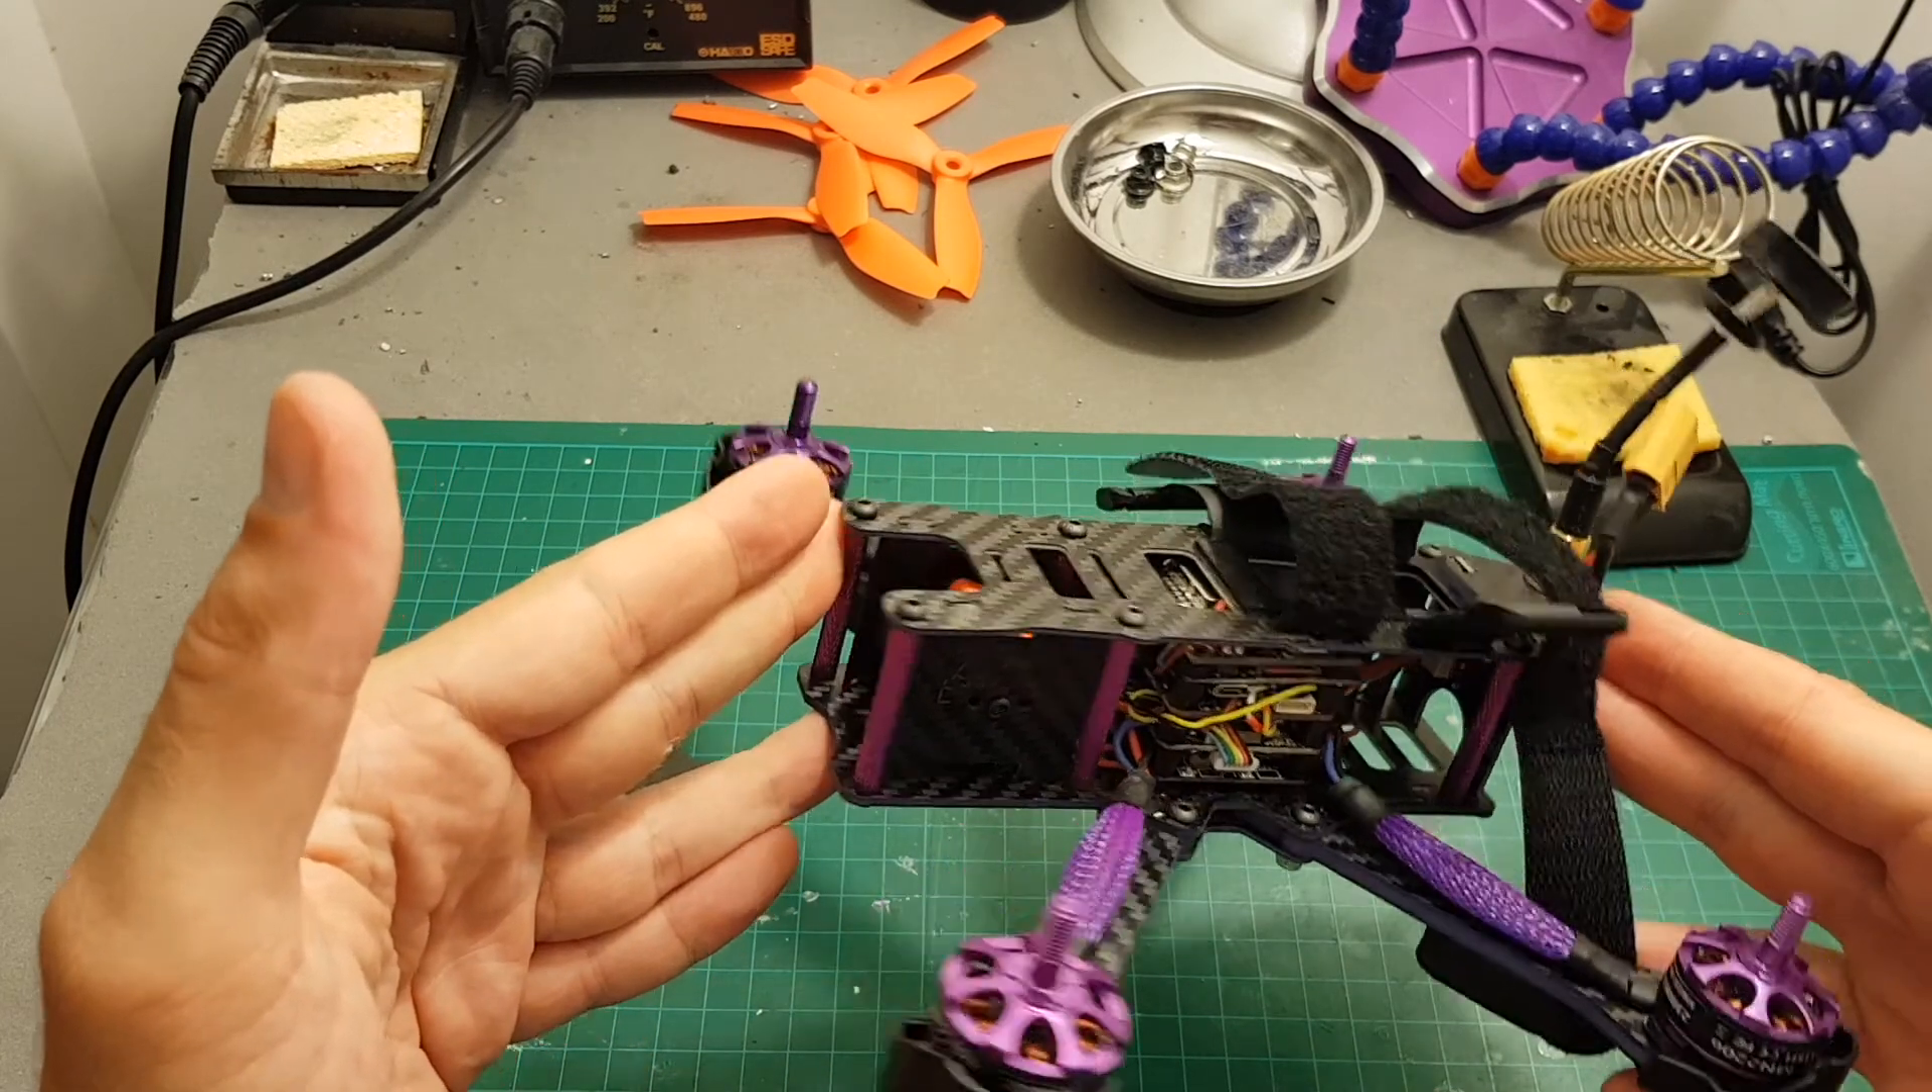The only thing is left to be done is to put on the propellers and take it for a test flight.